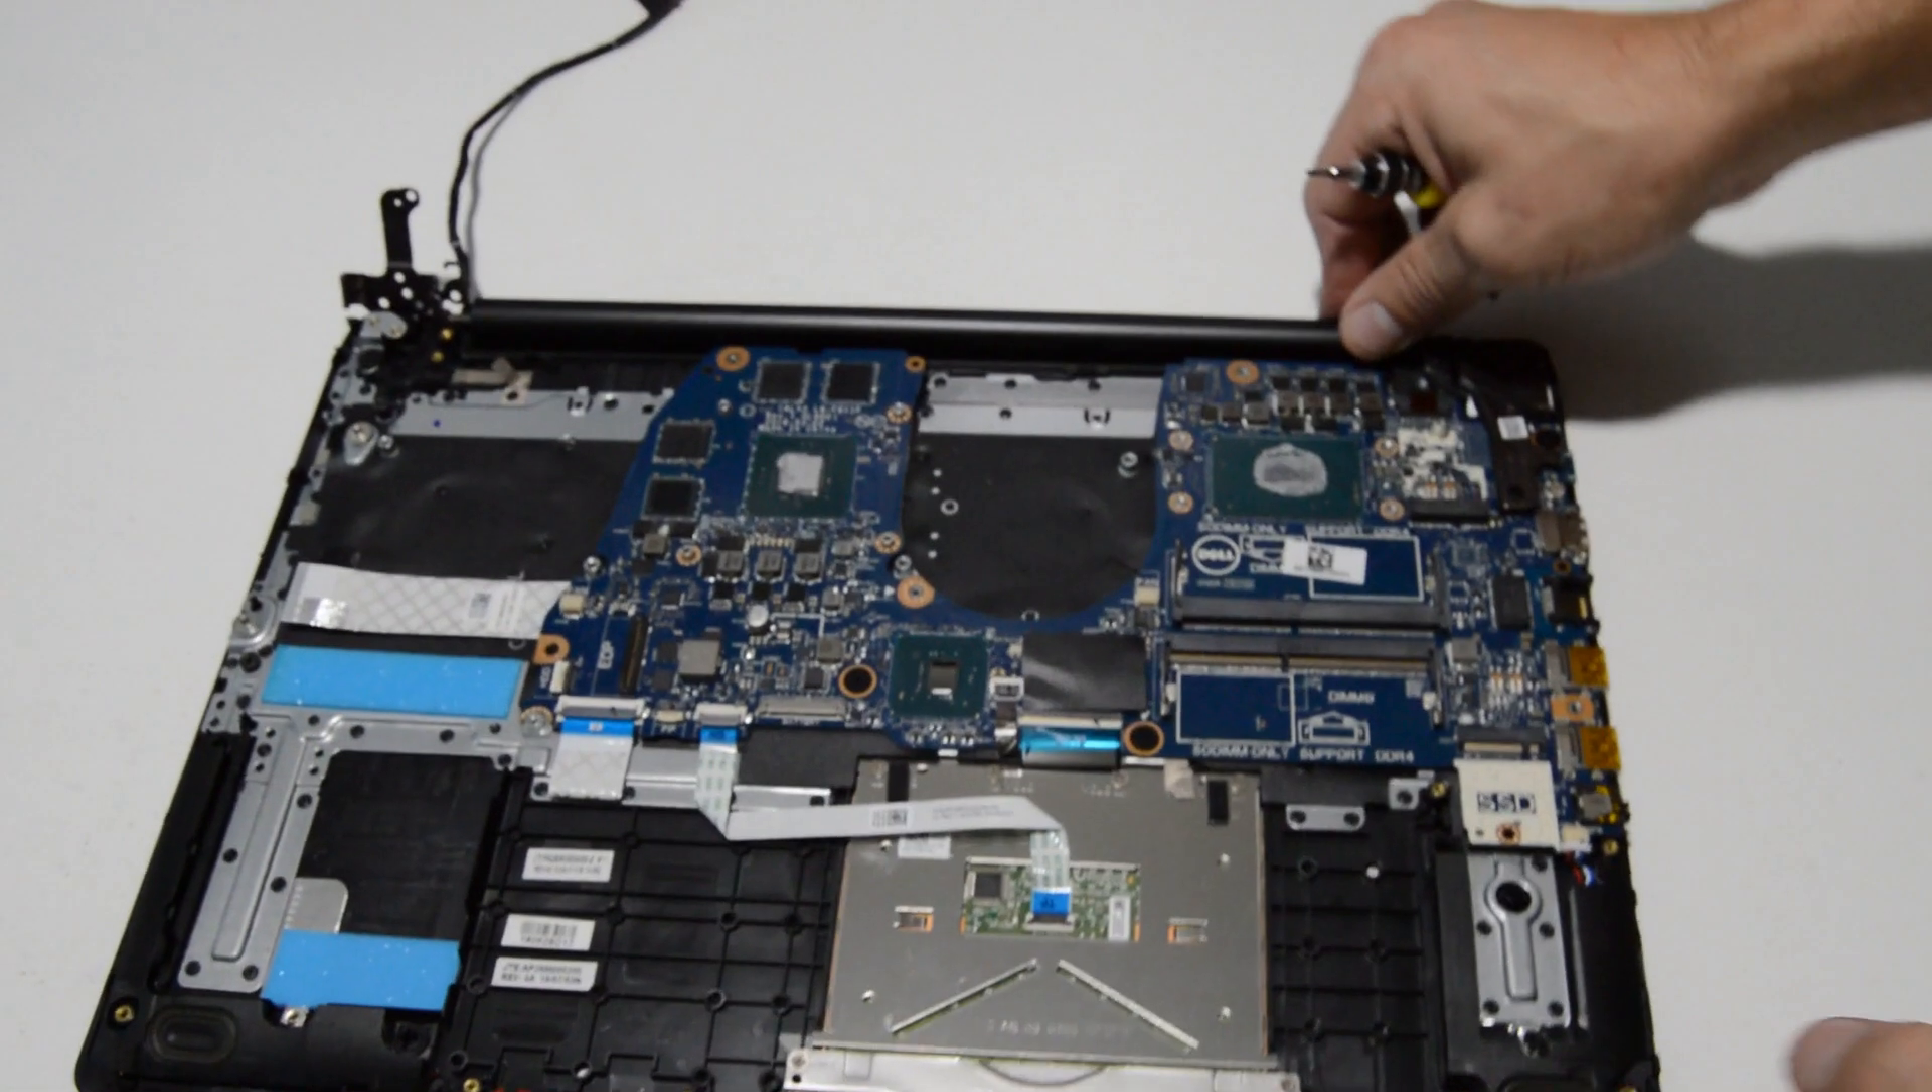All right so we have the video cable free on the side the hinge is up and out of the way so we'll go ahead and do the other side now.